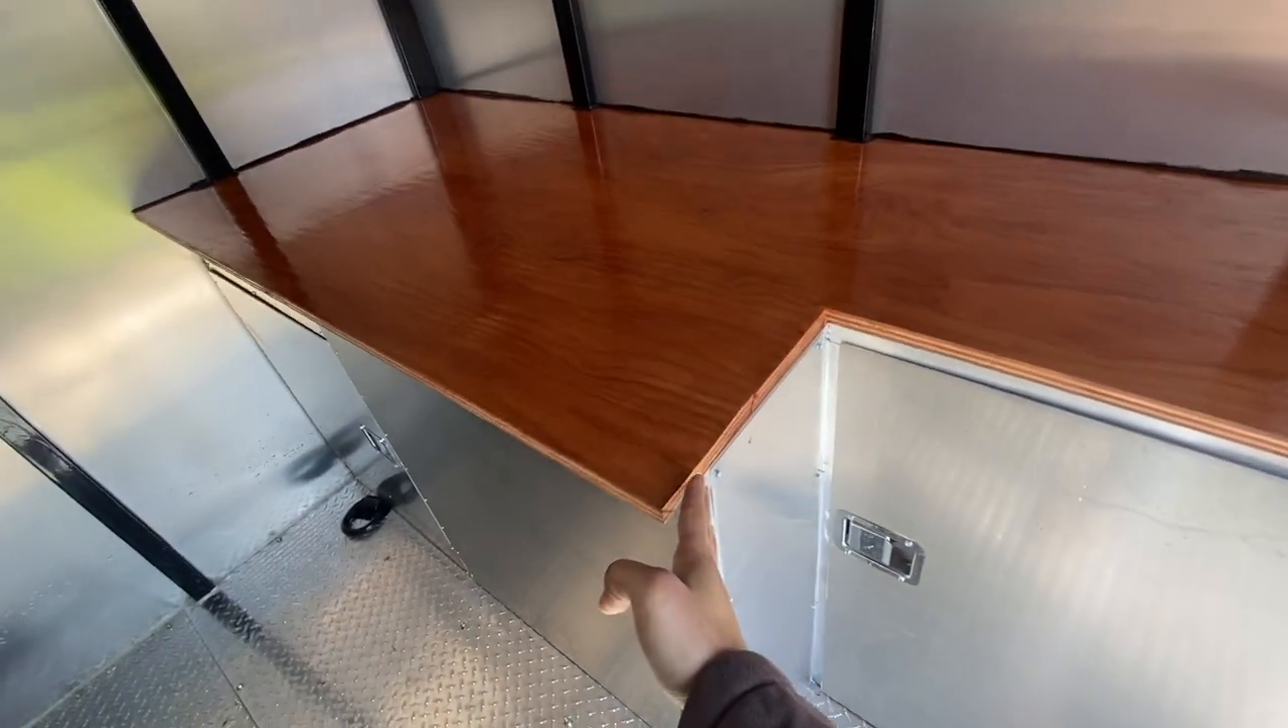I still have to put a trim on the front aluminum trim right here but everything else is finished and installed.